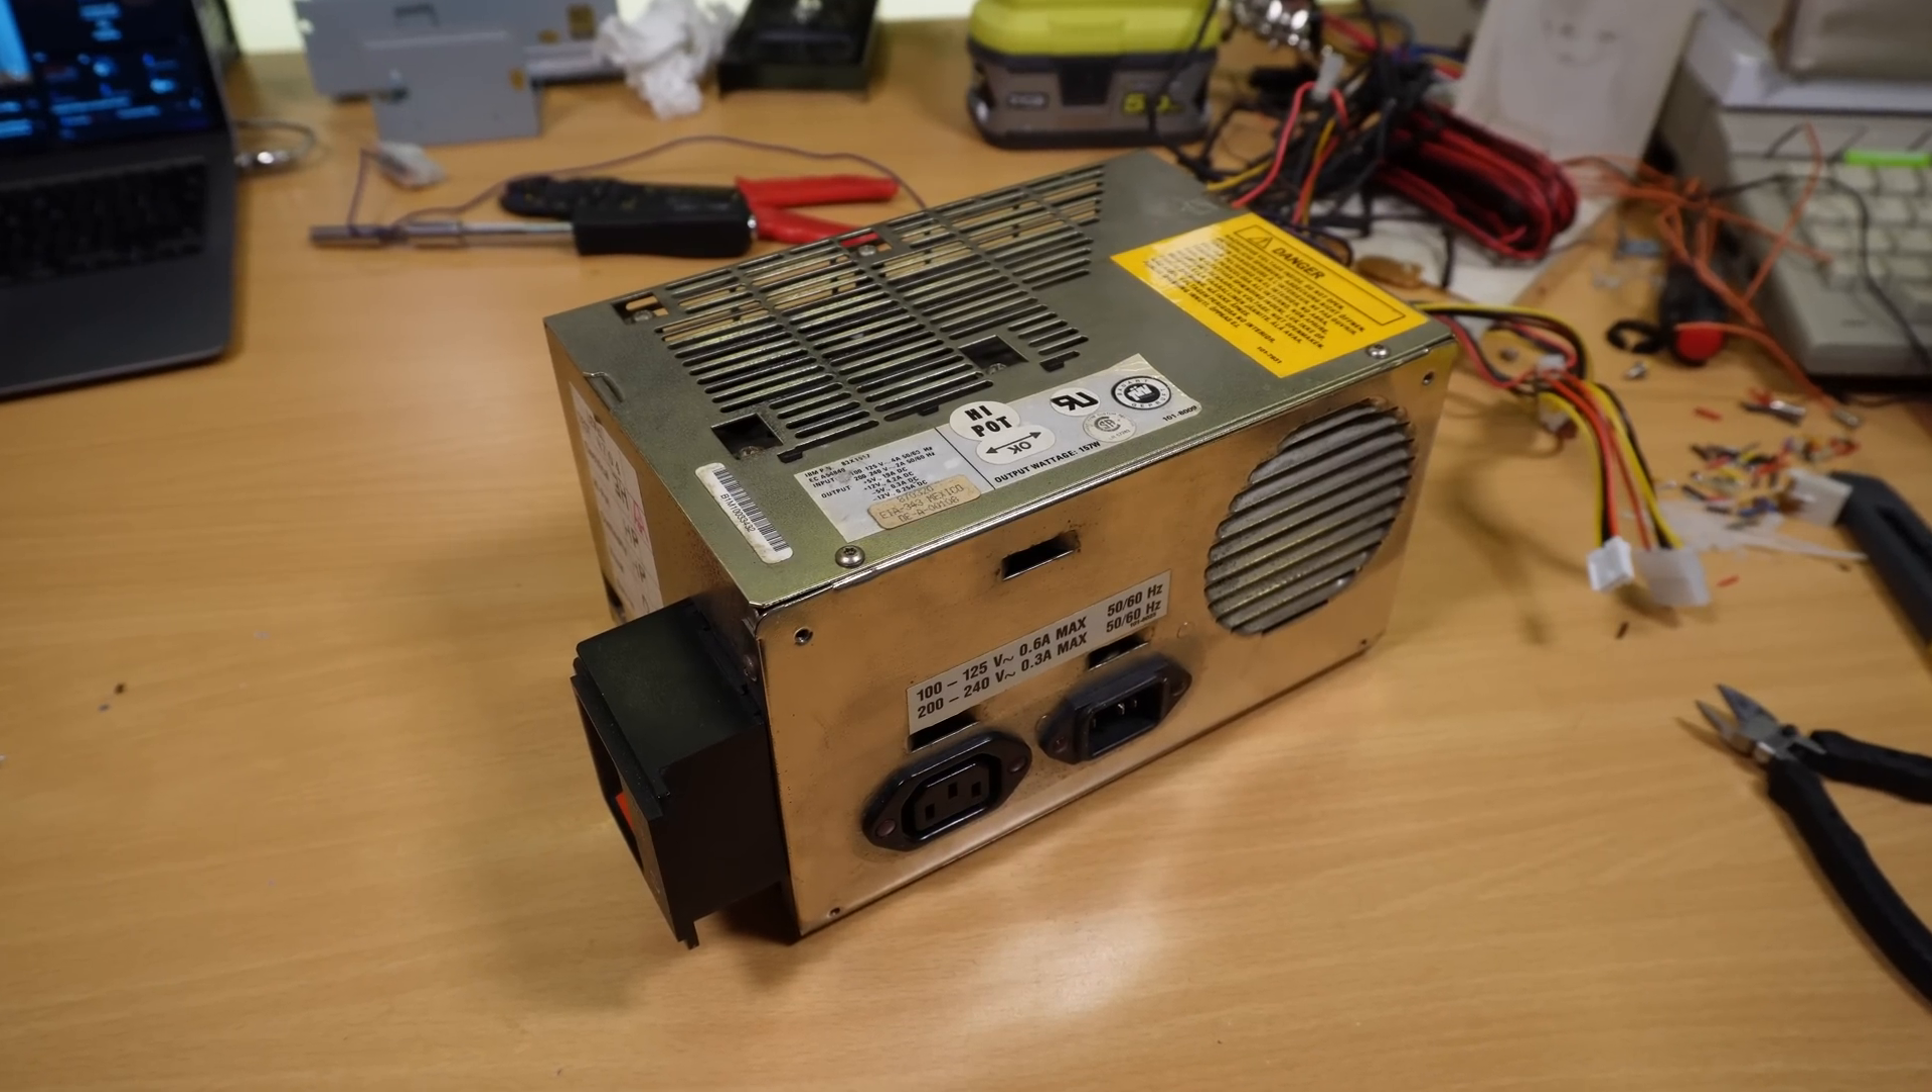So, after a thorough test of the fan and the voltages, it's finally time to put the lid back on. And there we have it!